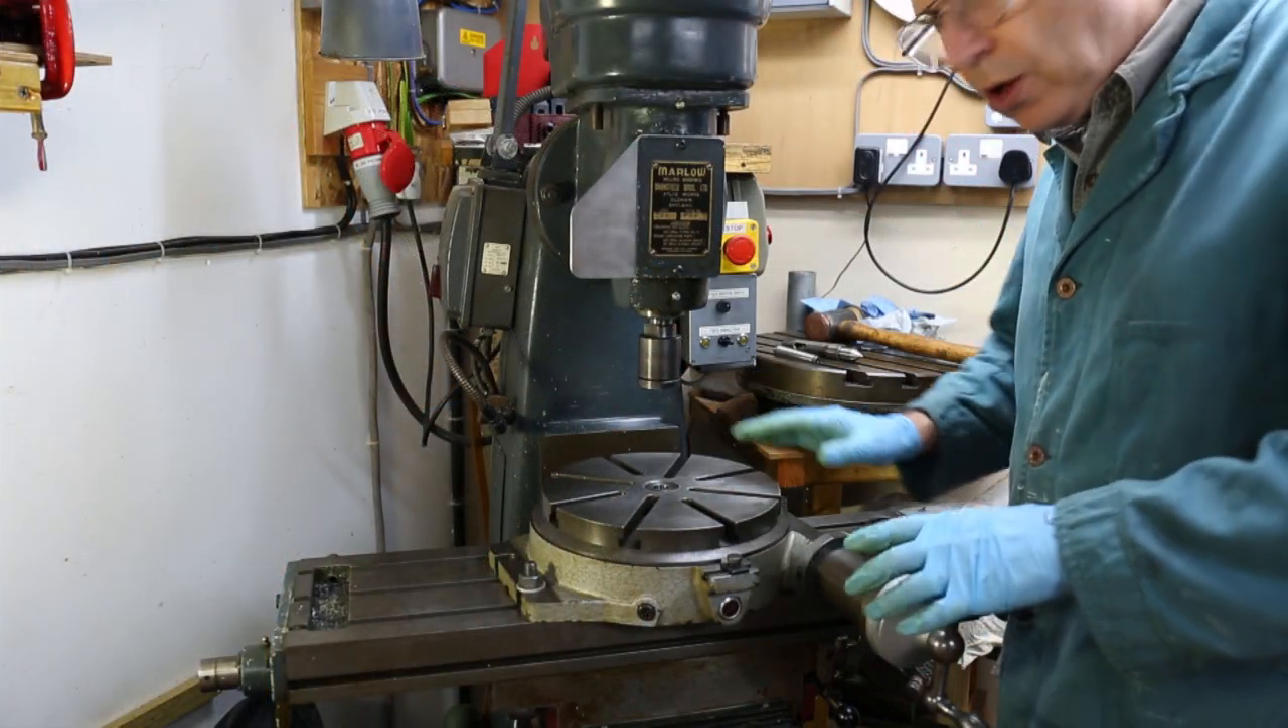Now the vise has gone and the rotary table is on the table of the milling machine.